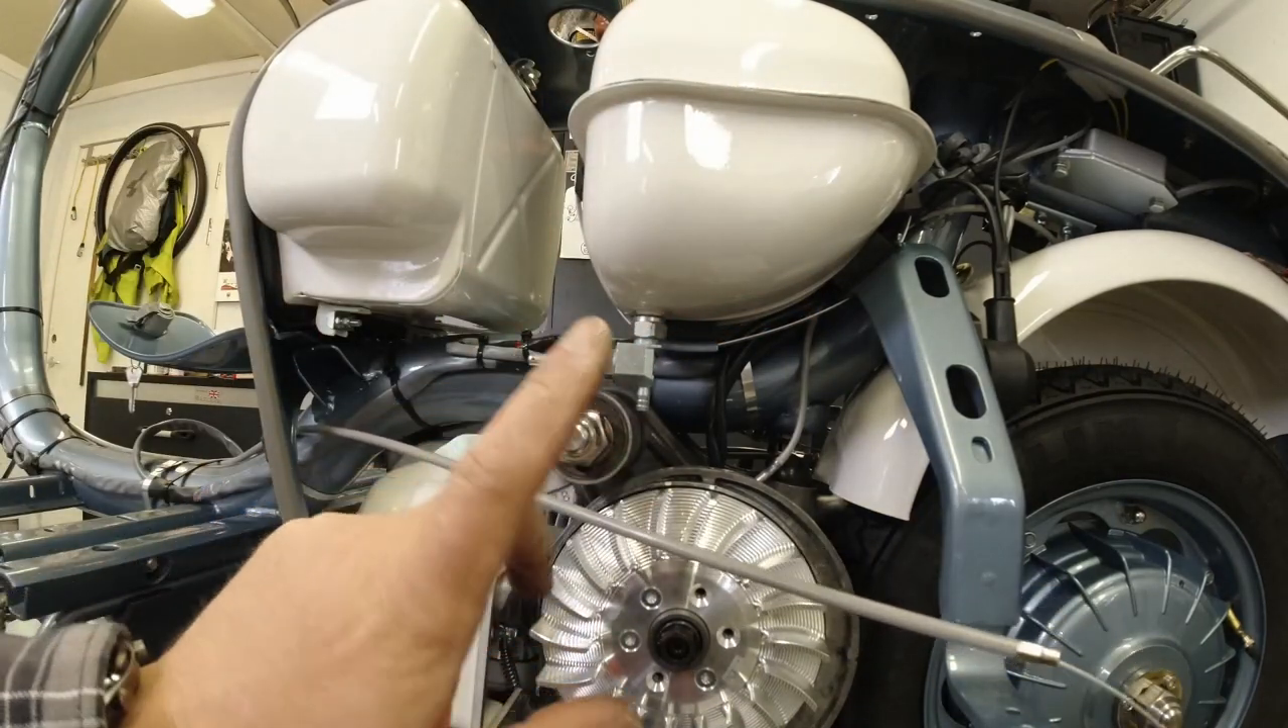Right chaps that's the uh fuel tank in place.